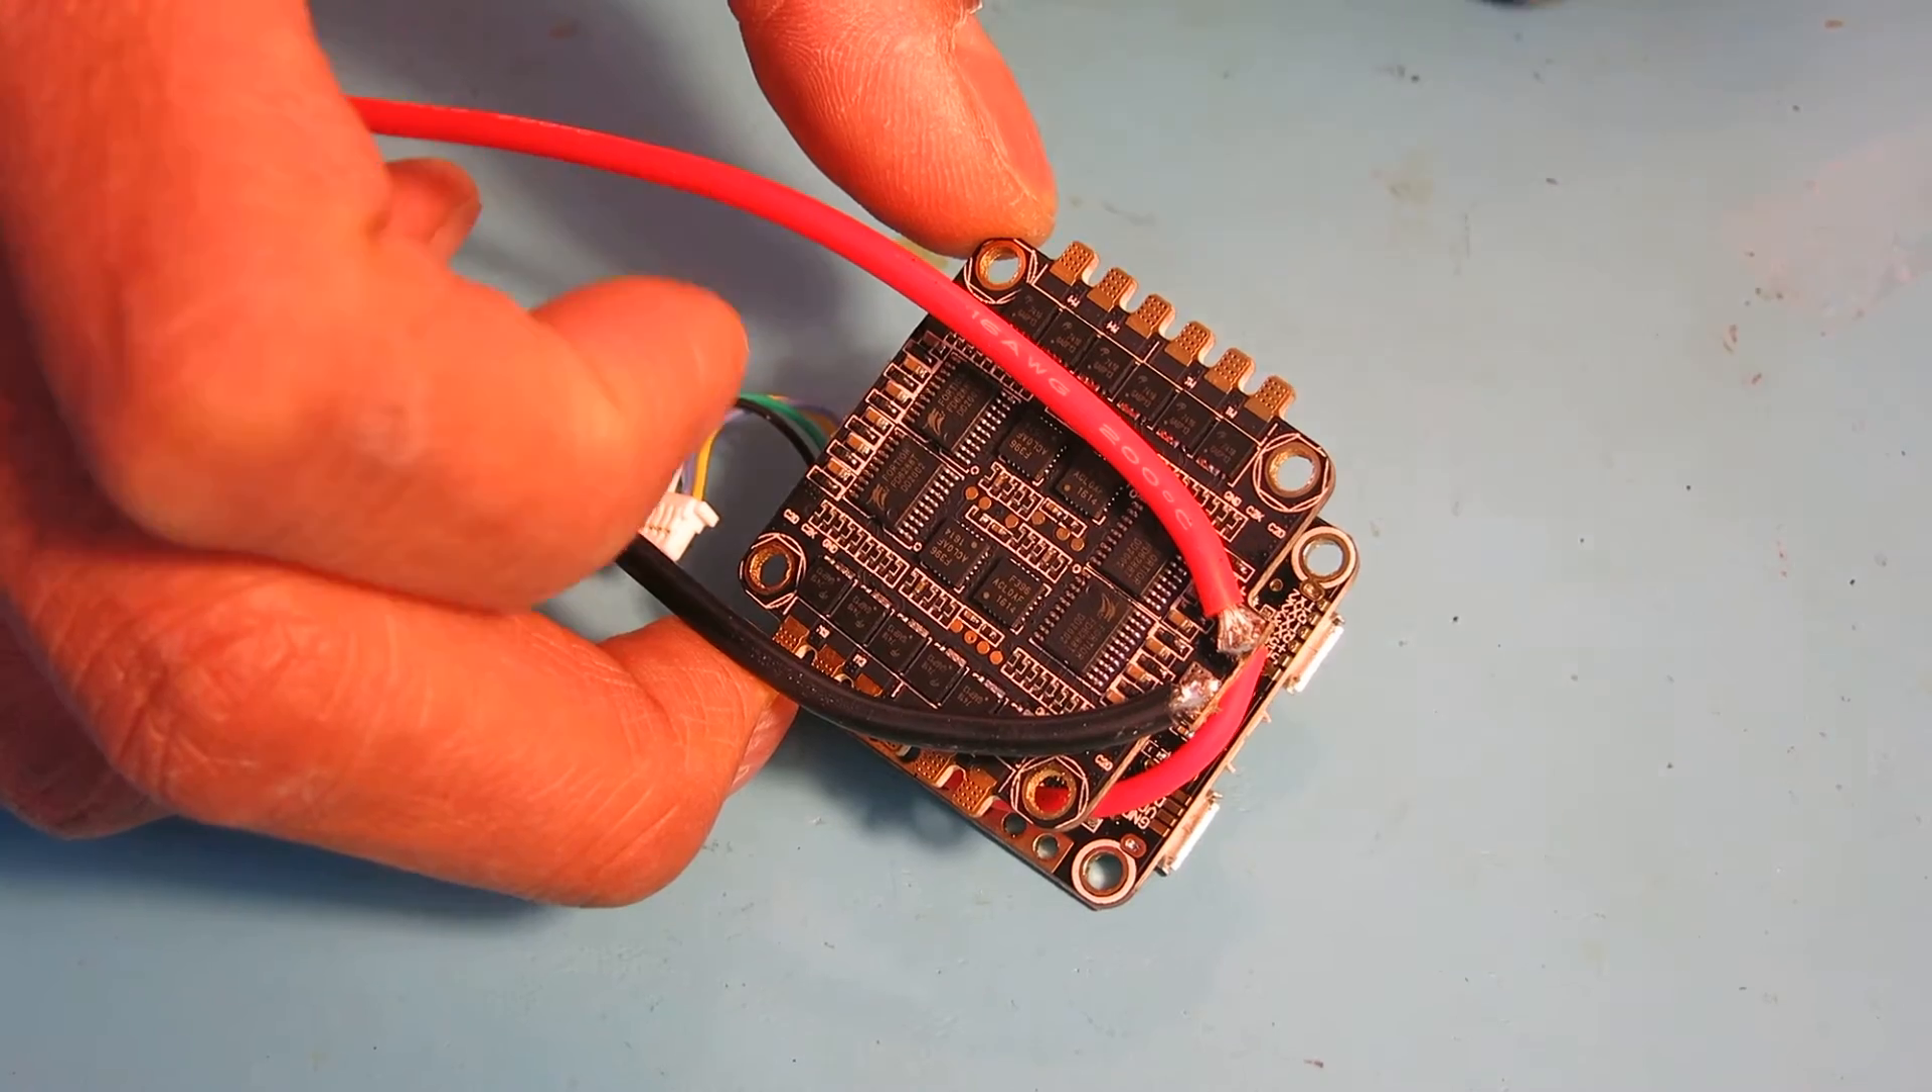I had to solder the cables on facing backwards to get them to exit from the back of the craft.